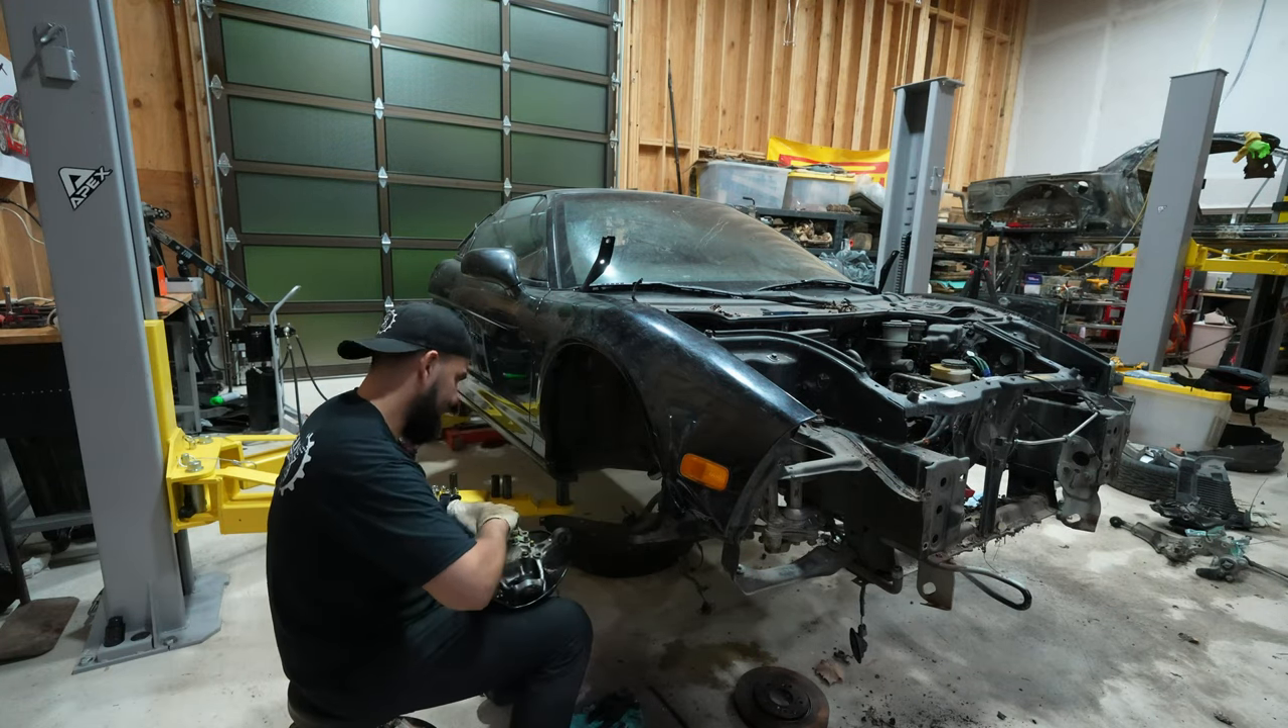I left the passenger side fender on until we figure out how to open the melted door.